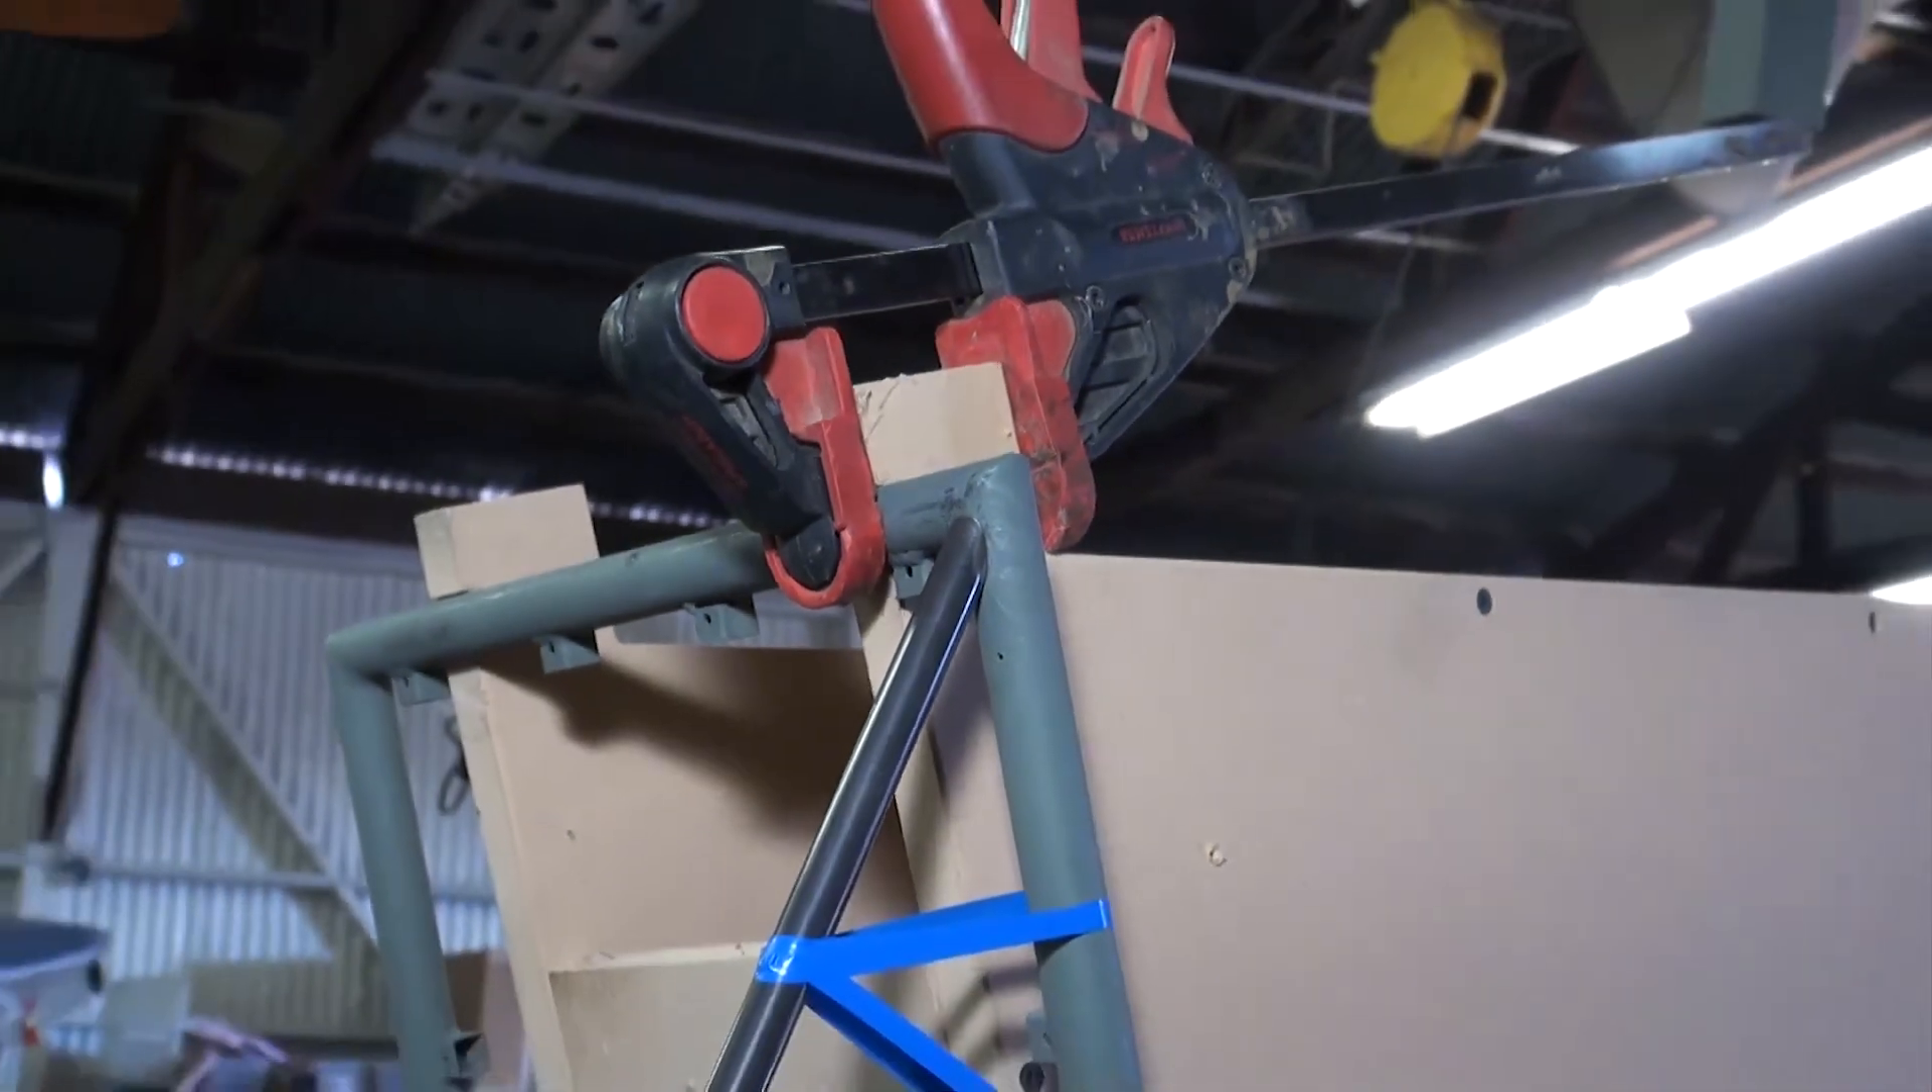This is an overview look of the tubes as they're held in place.